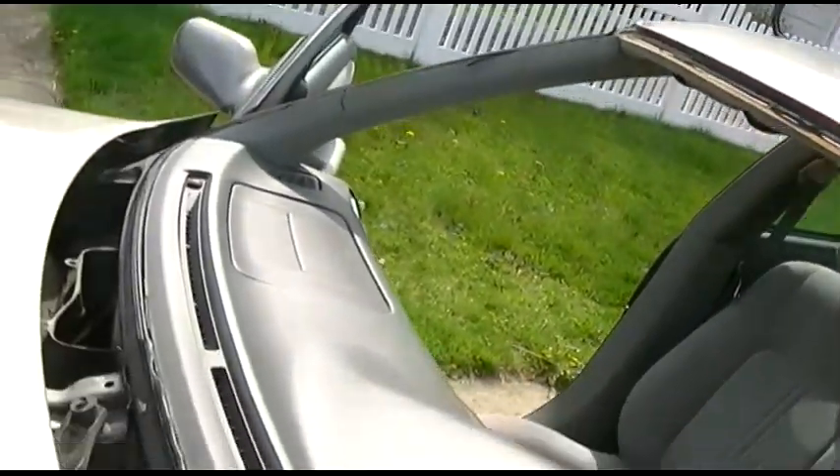Alright, that's the car without the windshield. Simple as that. The bead's been cut.